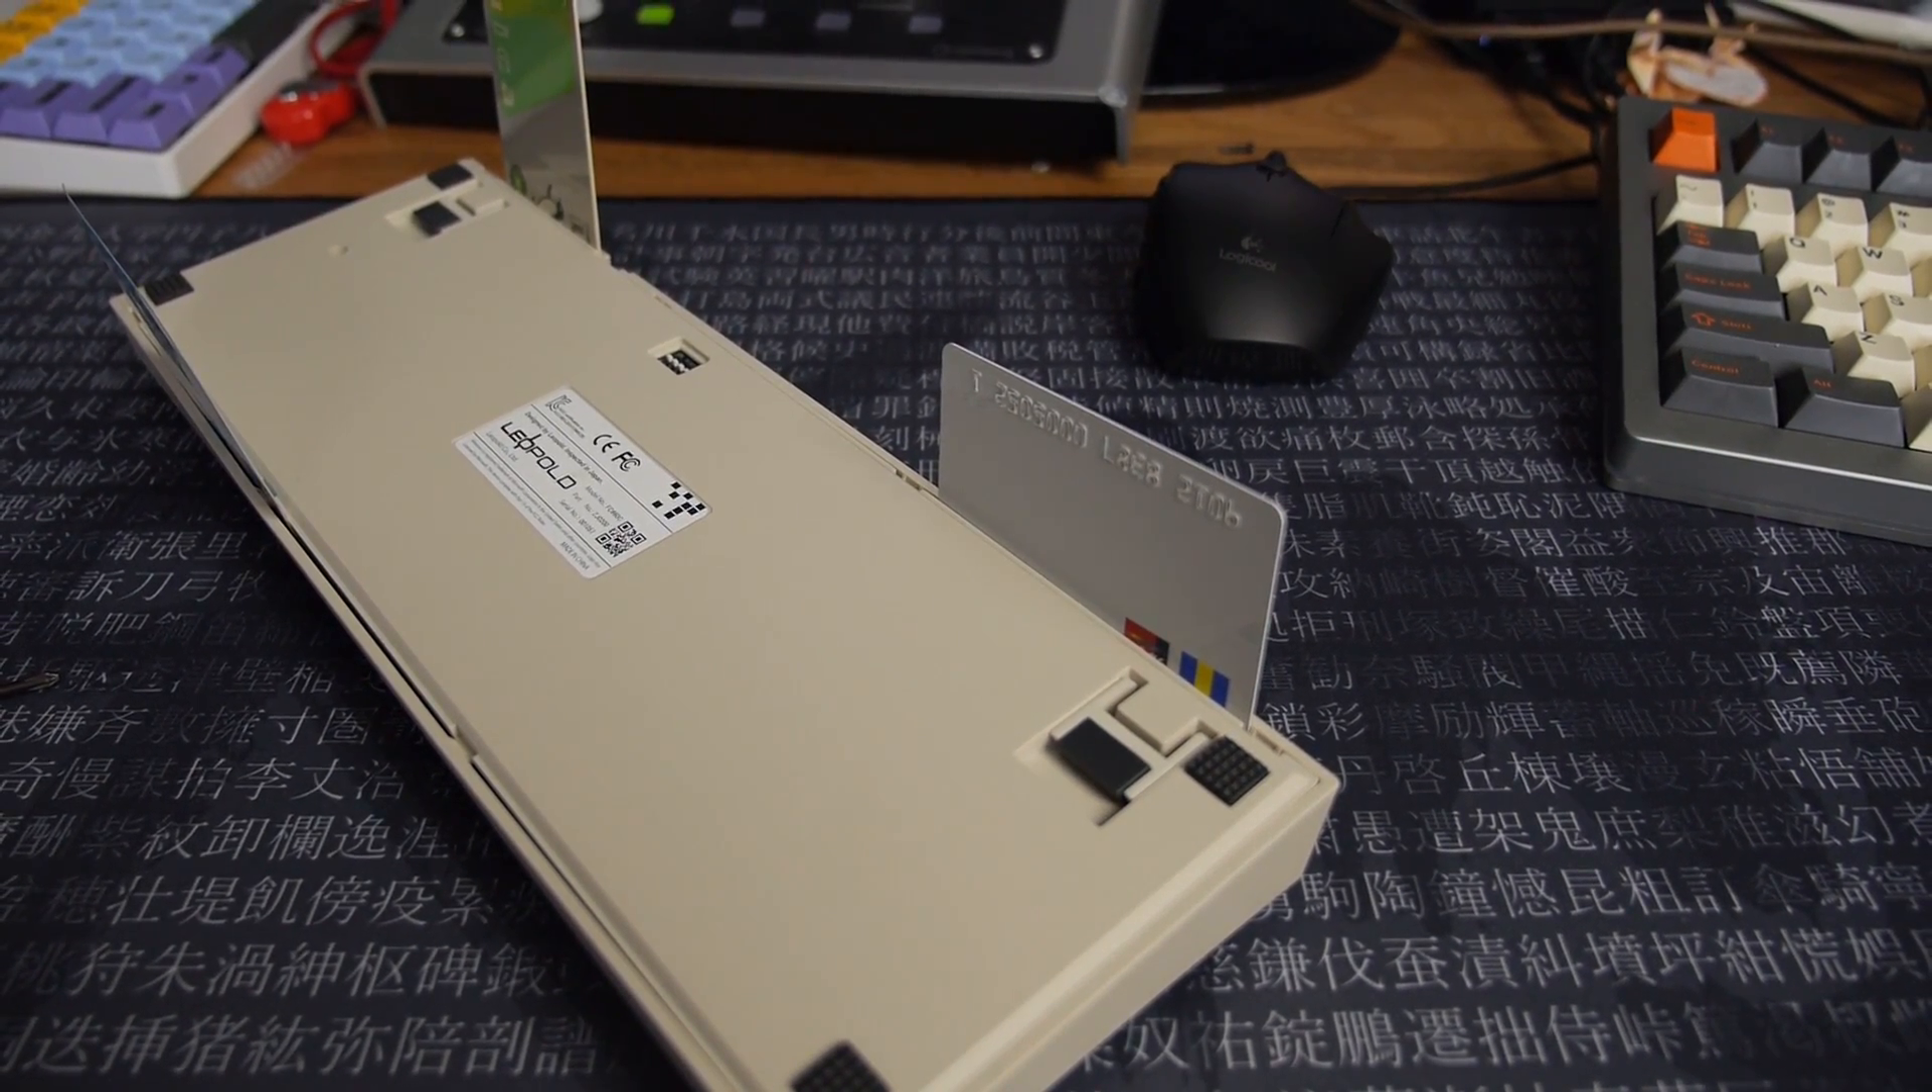So, as you can see, I've used some credit cards to pry open the case.